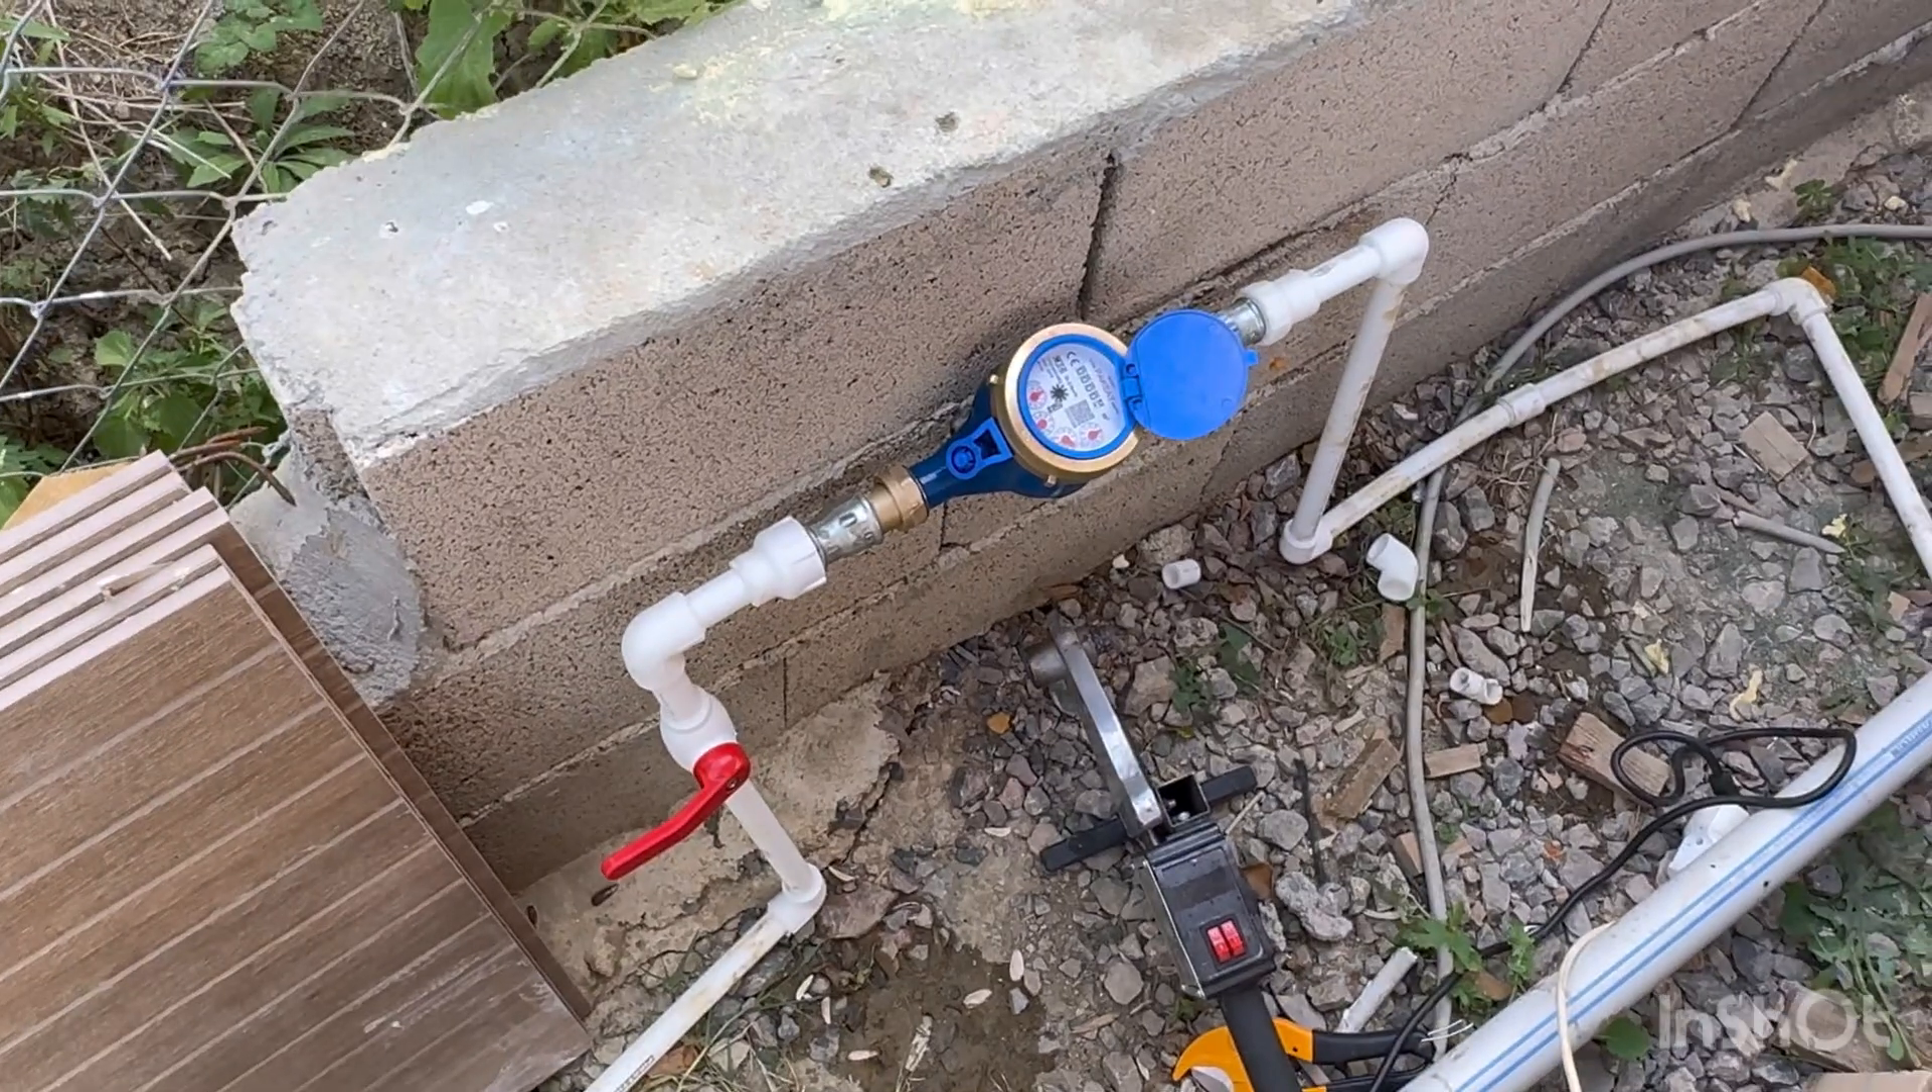Arkadaşlar su saatimizi taktık Bu ana borumuz Komşudan gelen borumuz.